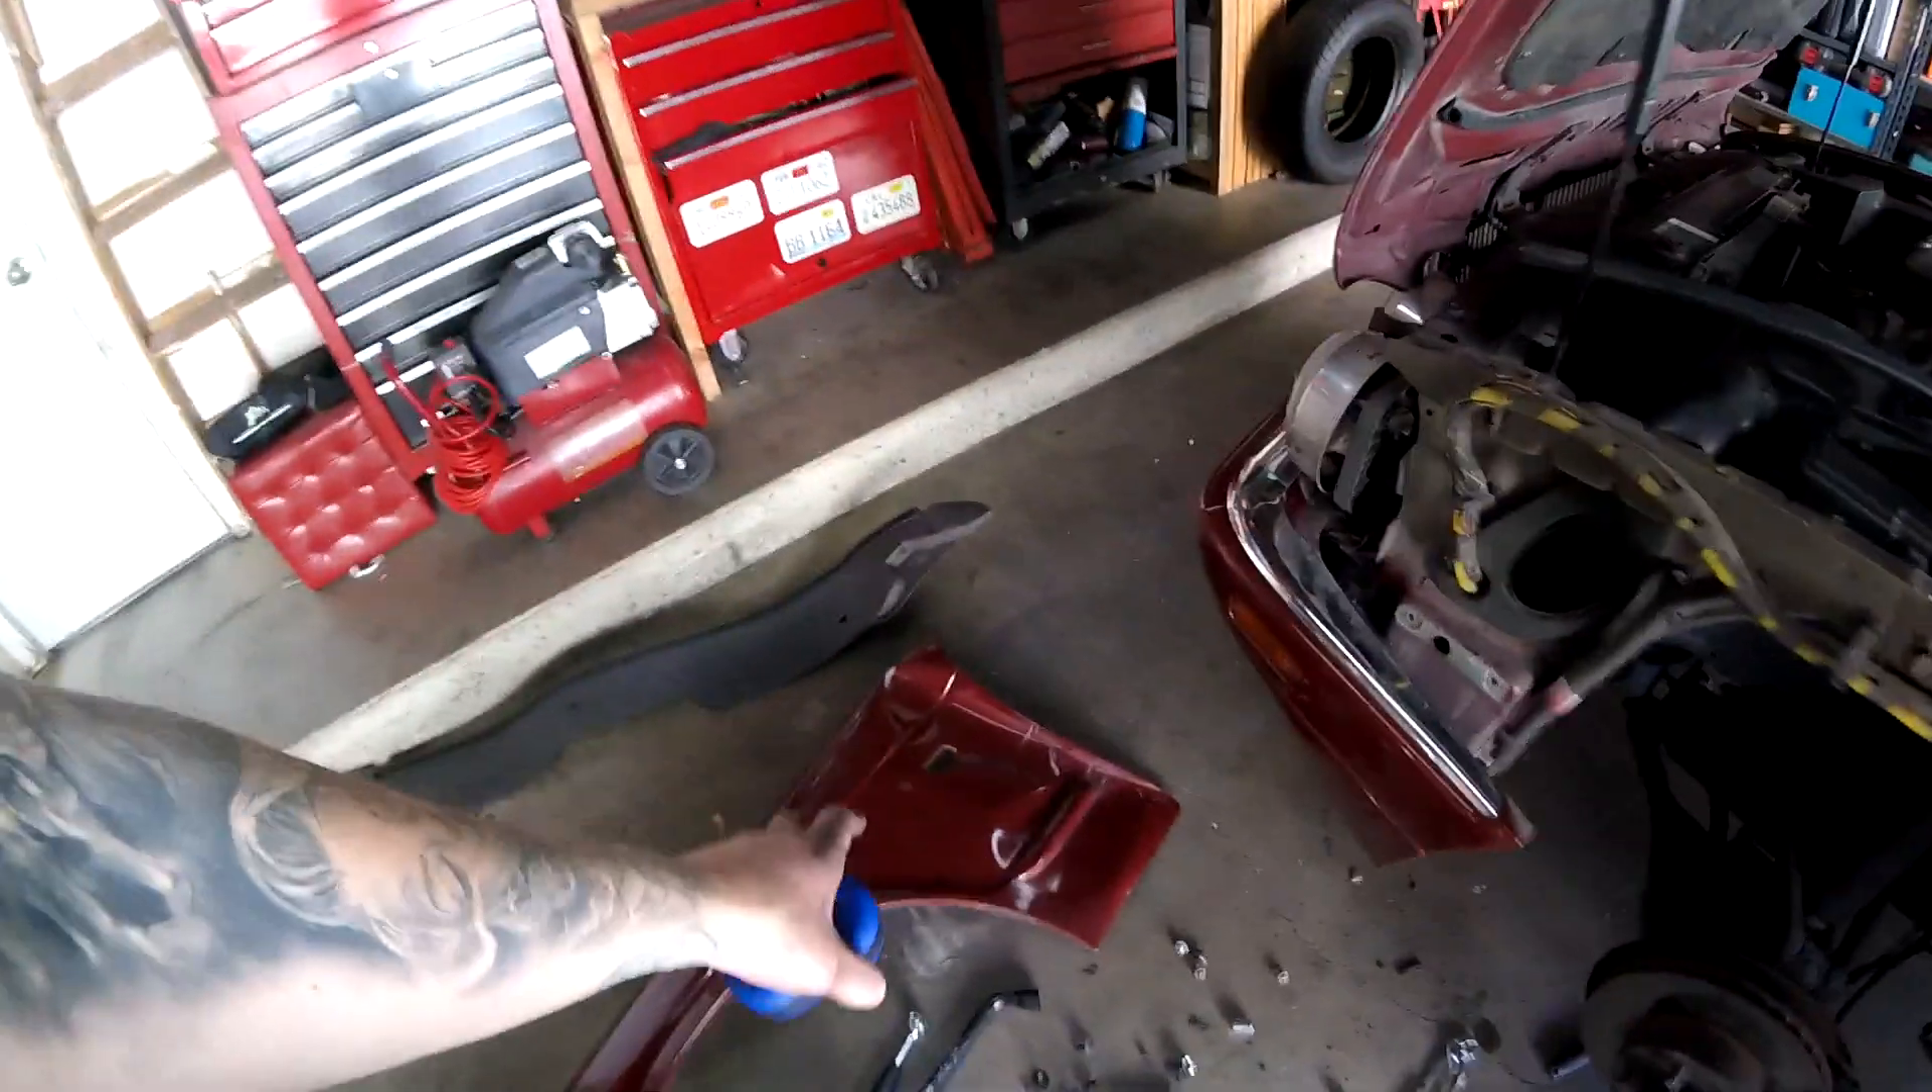Alright guys so I got the fender off it was not easy I'm telling you right now especially like my fender is bent right here so I couldn't even put a wrench in there.